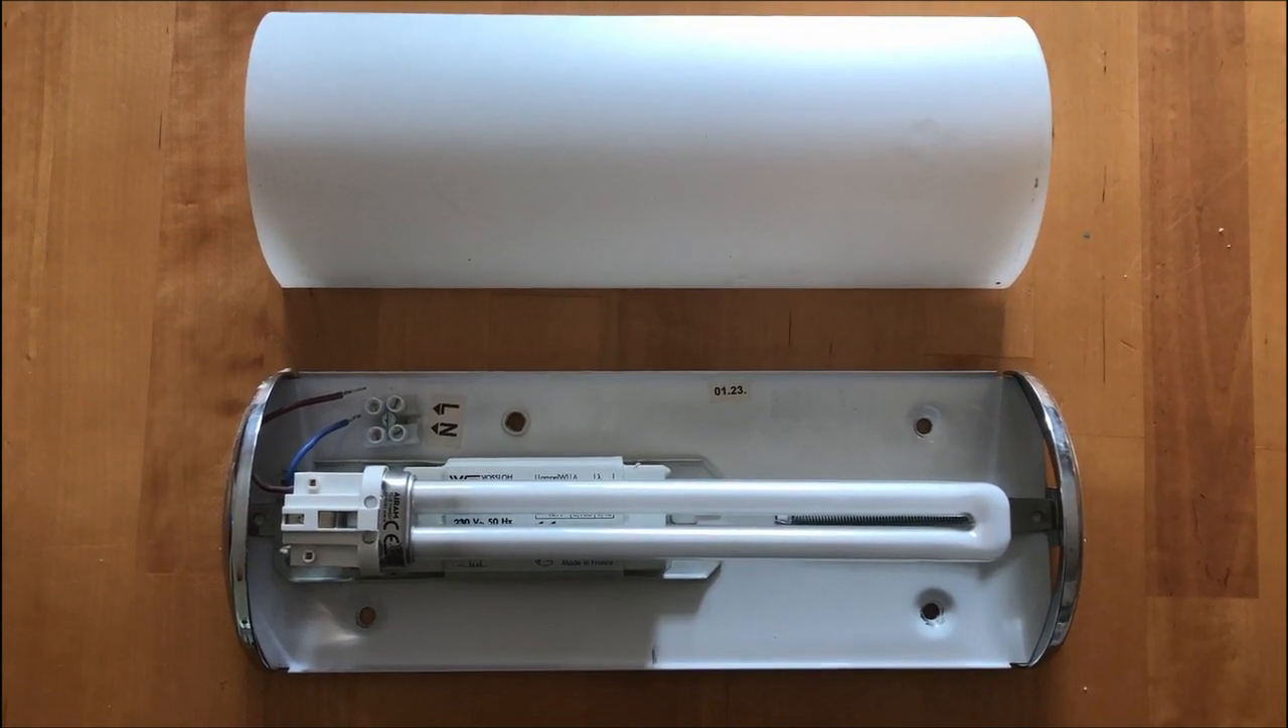So here's the glass diffuser removed.